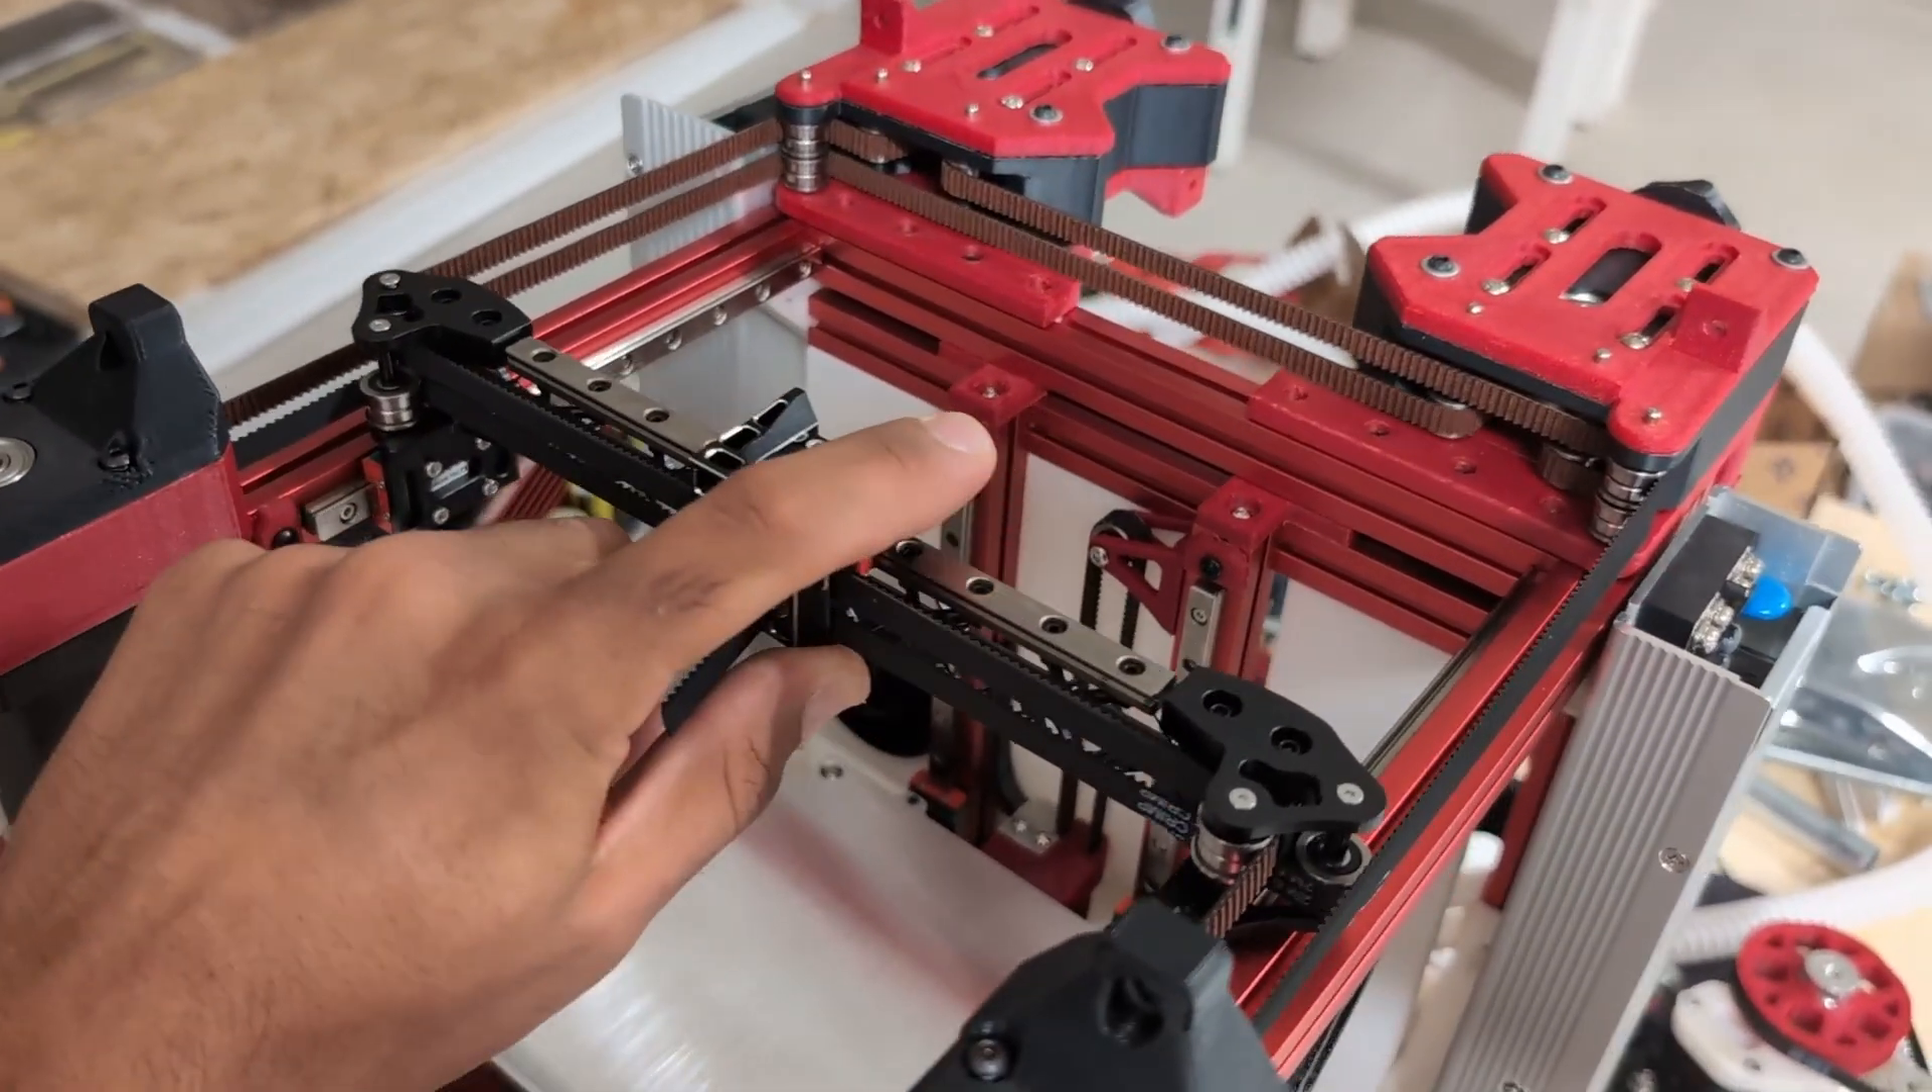This is uh I think the first update I have with the belt attached.